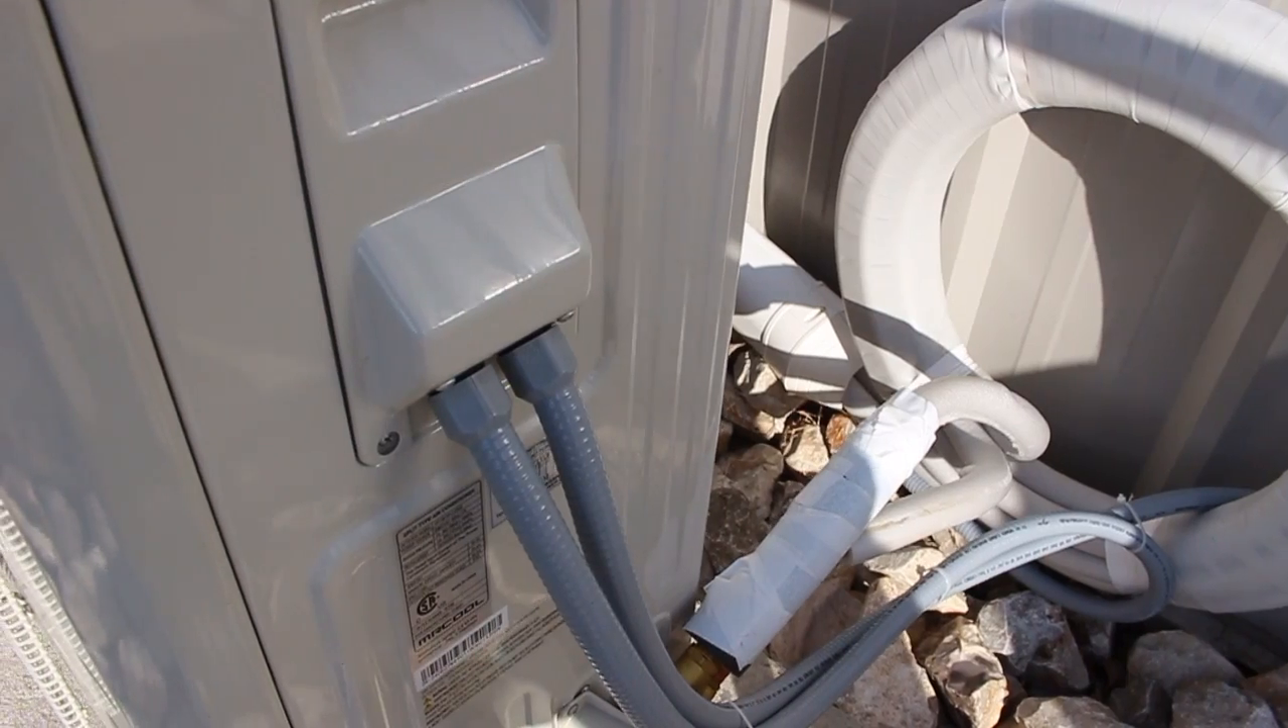And this is what the condenser looks like with the conduit and wires installed.